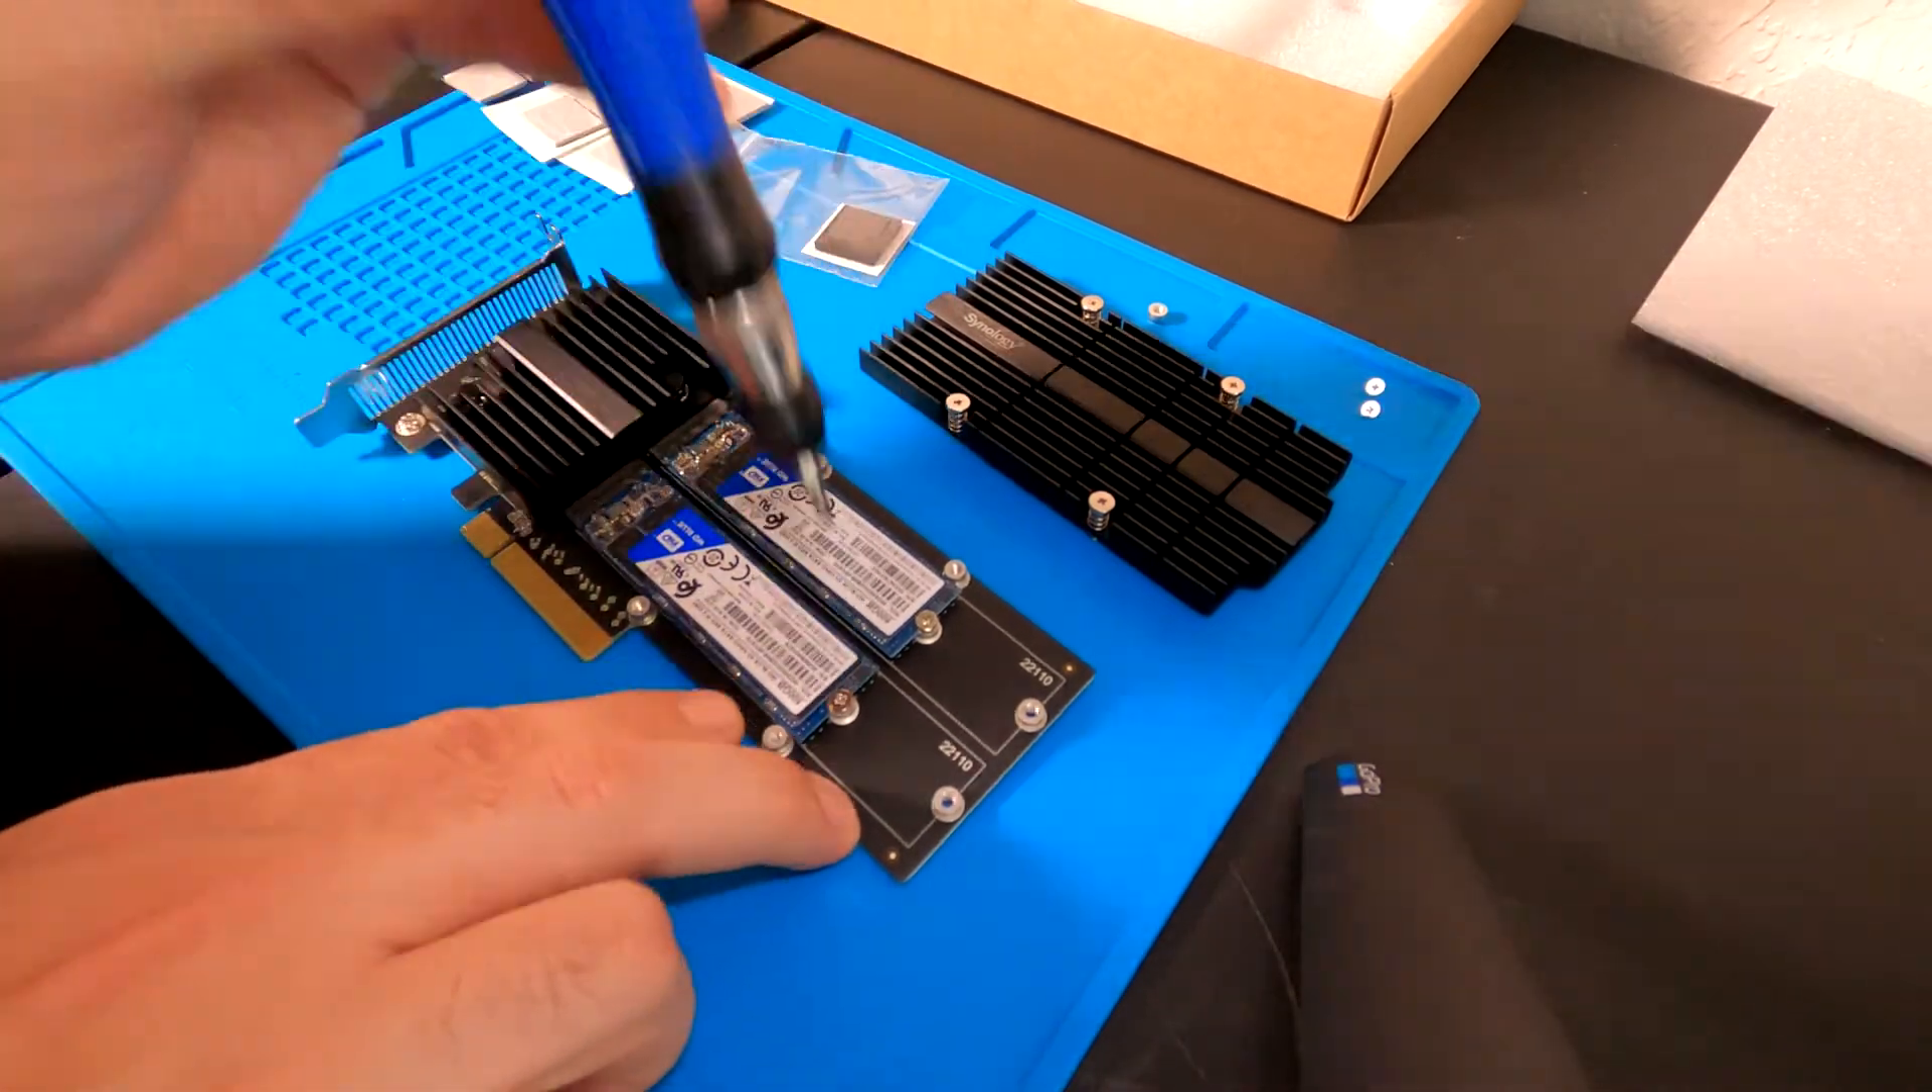There you have it now you got both drives on there.